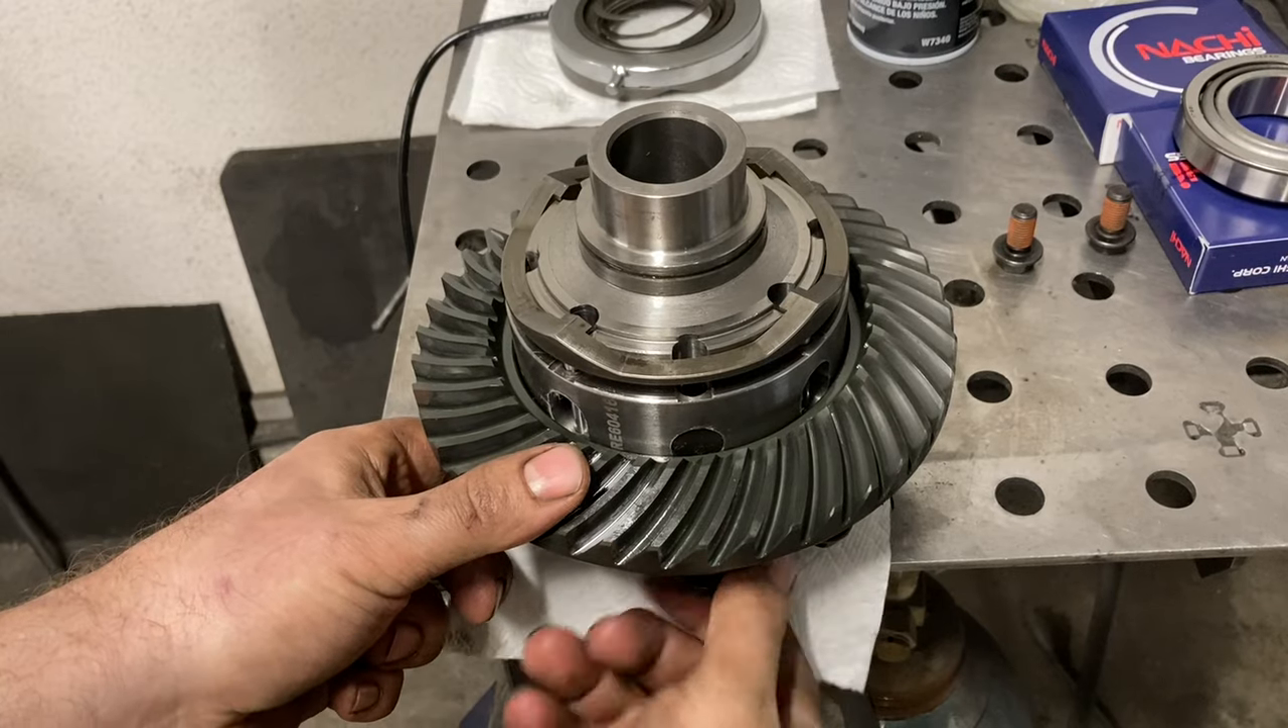Um as you can see i haven't put the bearings on yet i like to do that last.